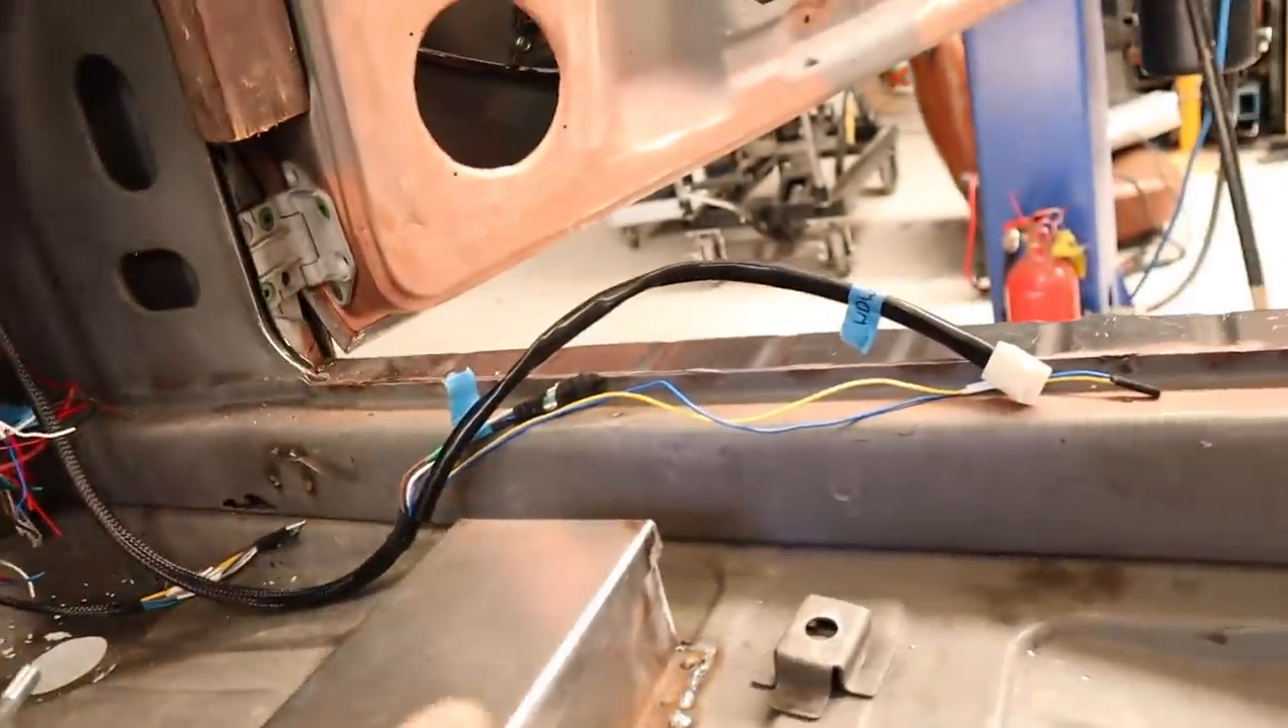I haven't put this wire into the door, but it's plenty of wire there to get through this side into the door because it's got the clip on it.